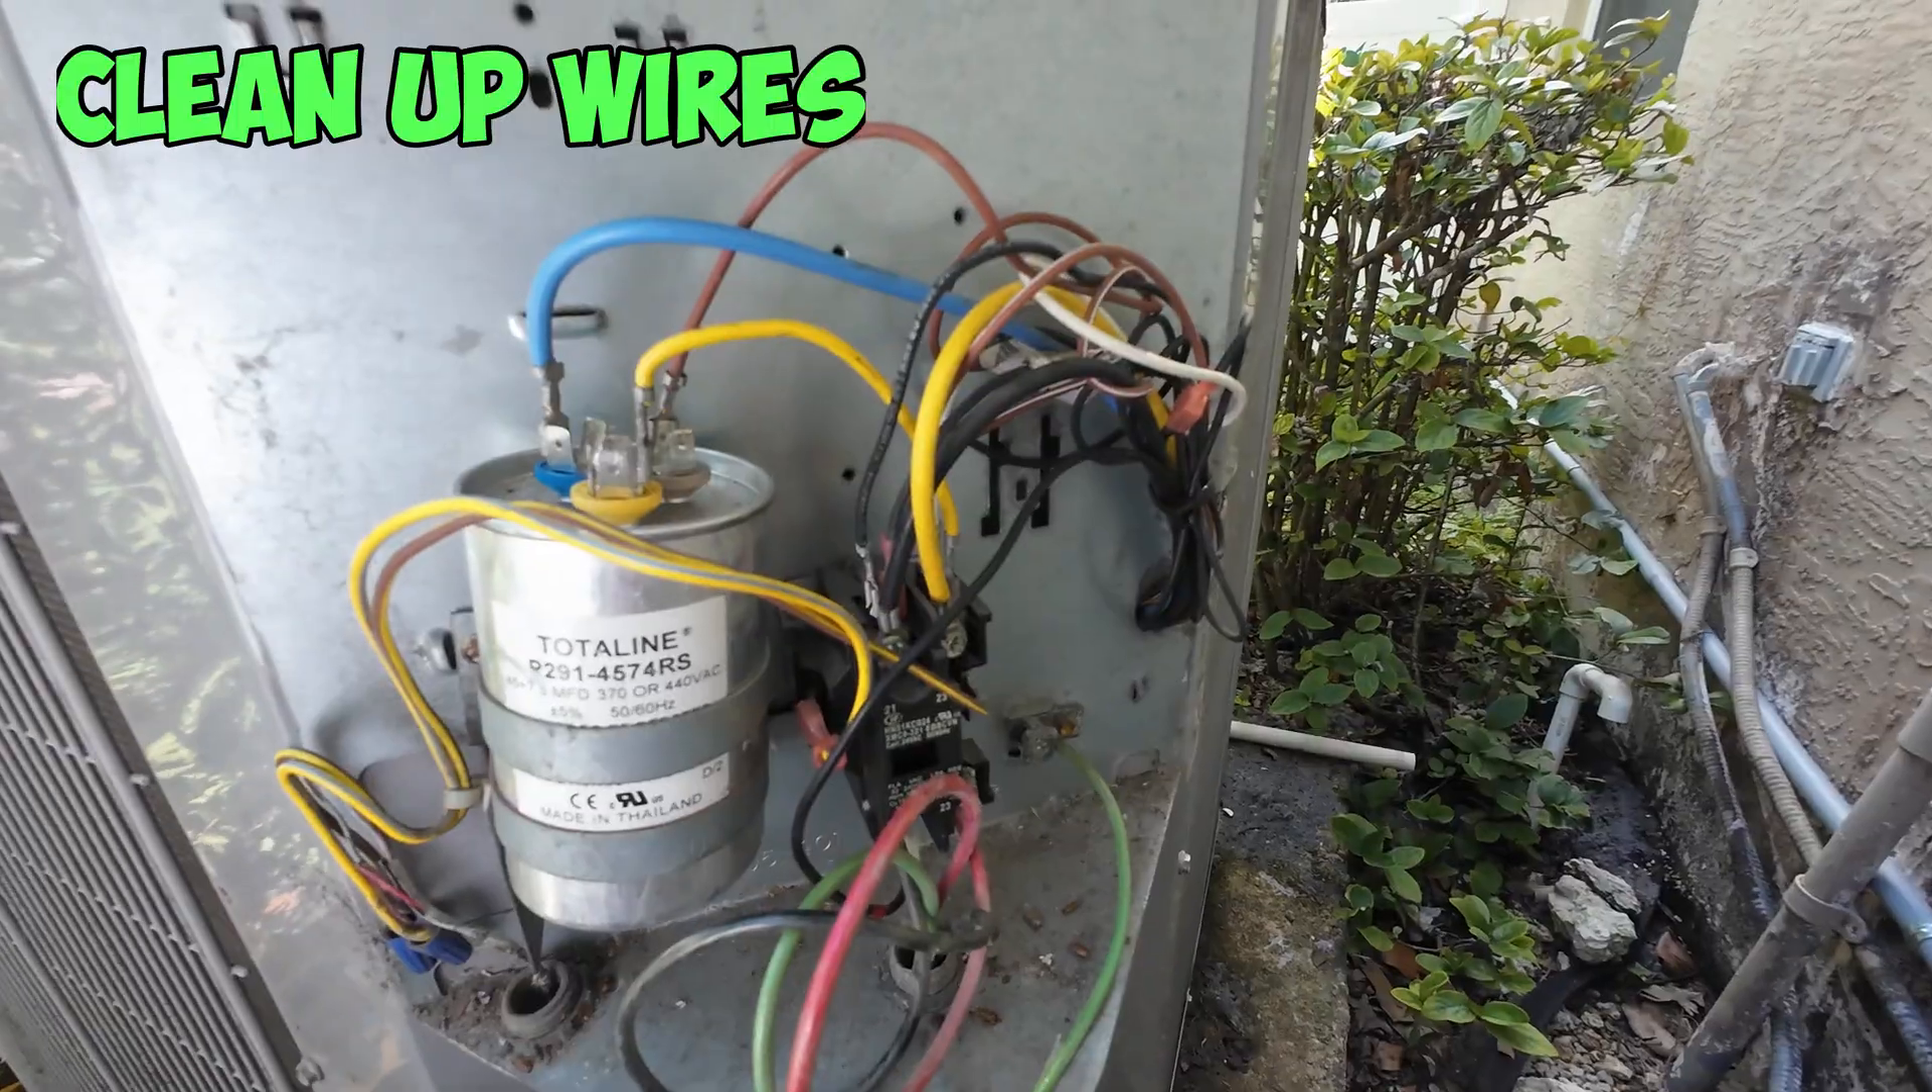The only thing left to do now is to neaten up all these wires, strap them all together, put back on the panel, and that should be it.